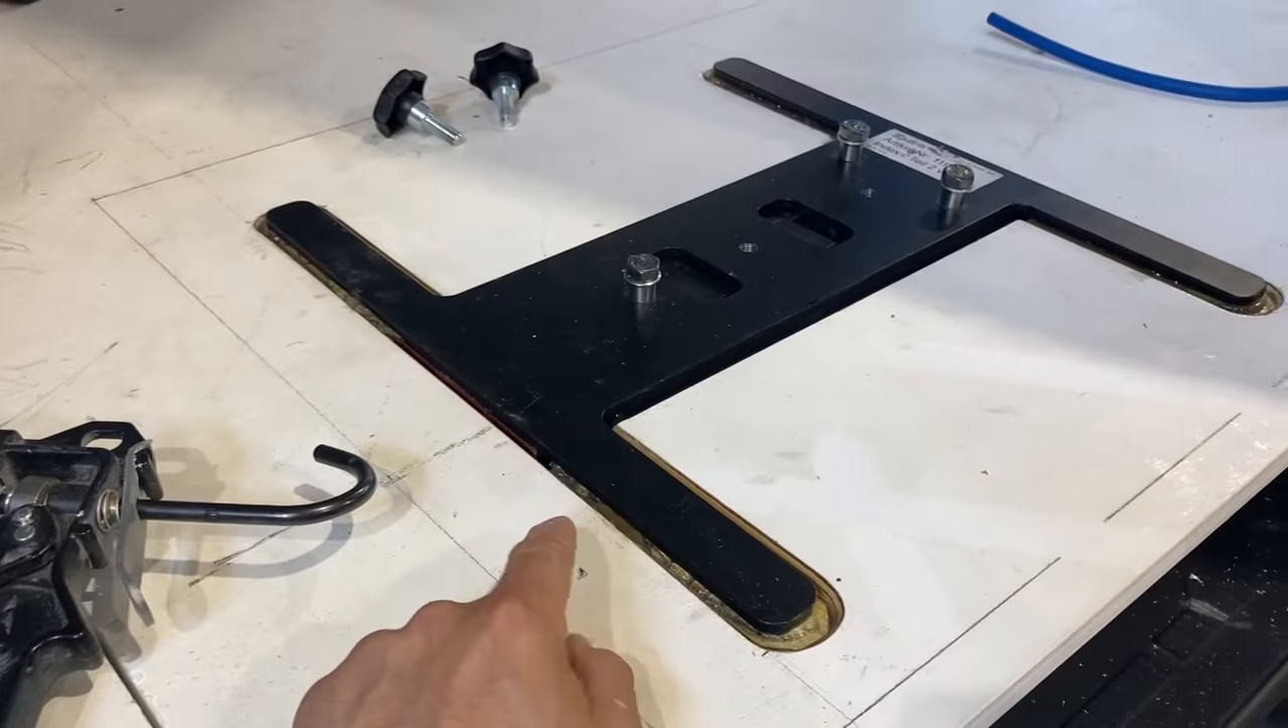So you can see the H base piece is now installed.